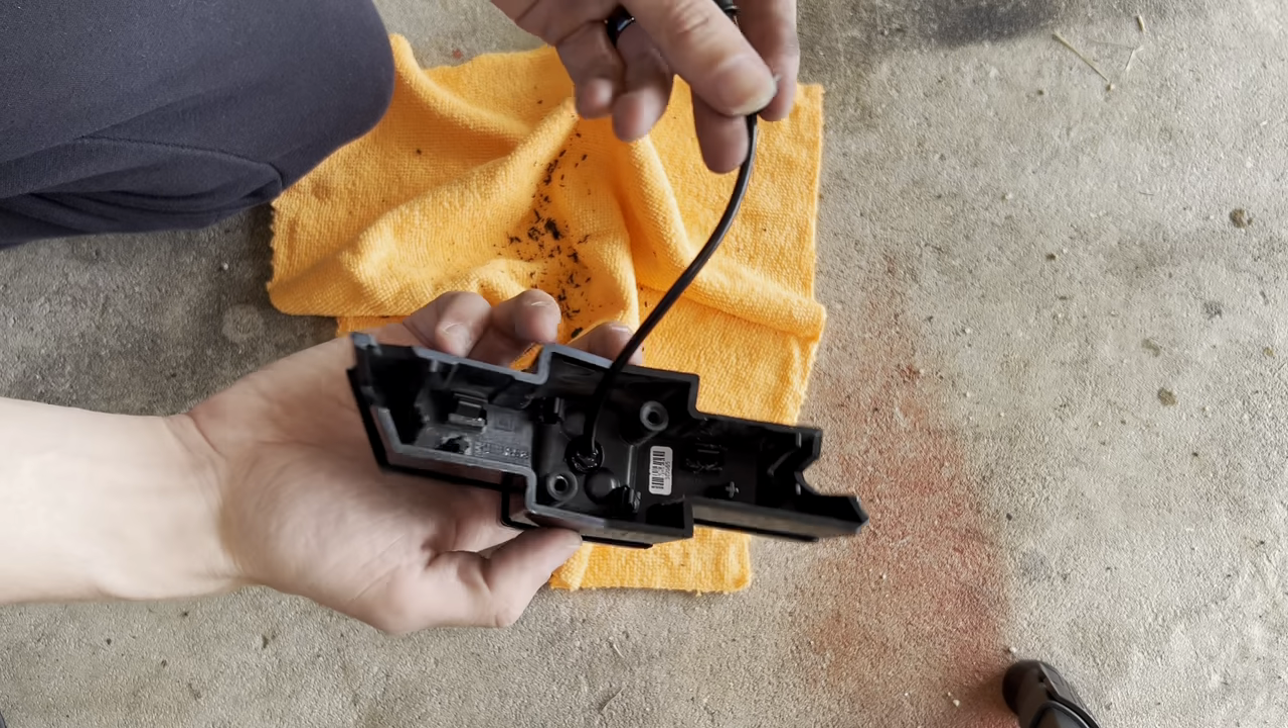Ran the cord through. See, it did not interfere with these screw holes here.